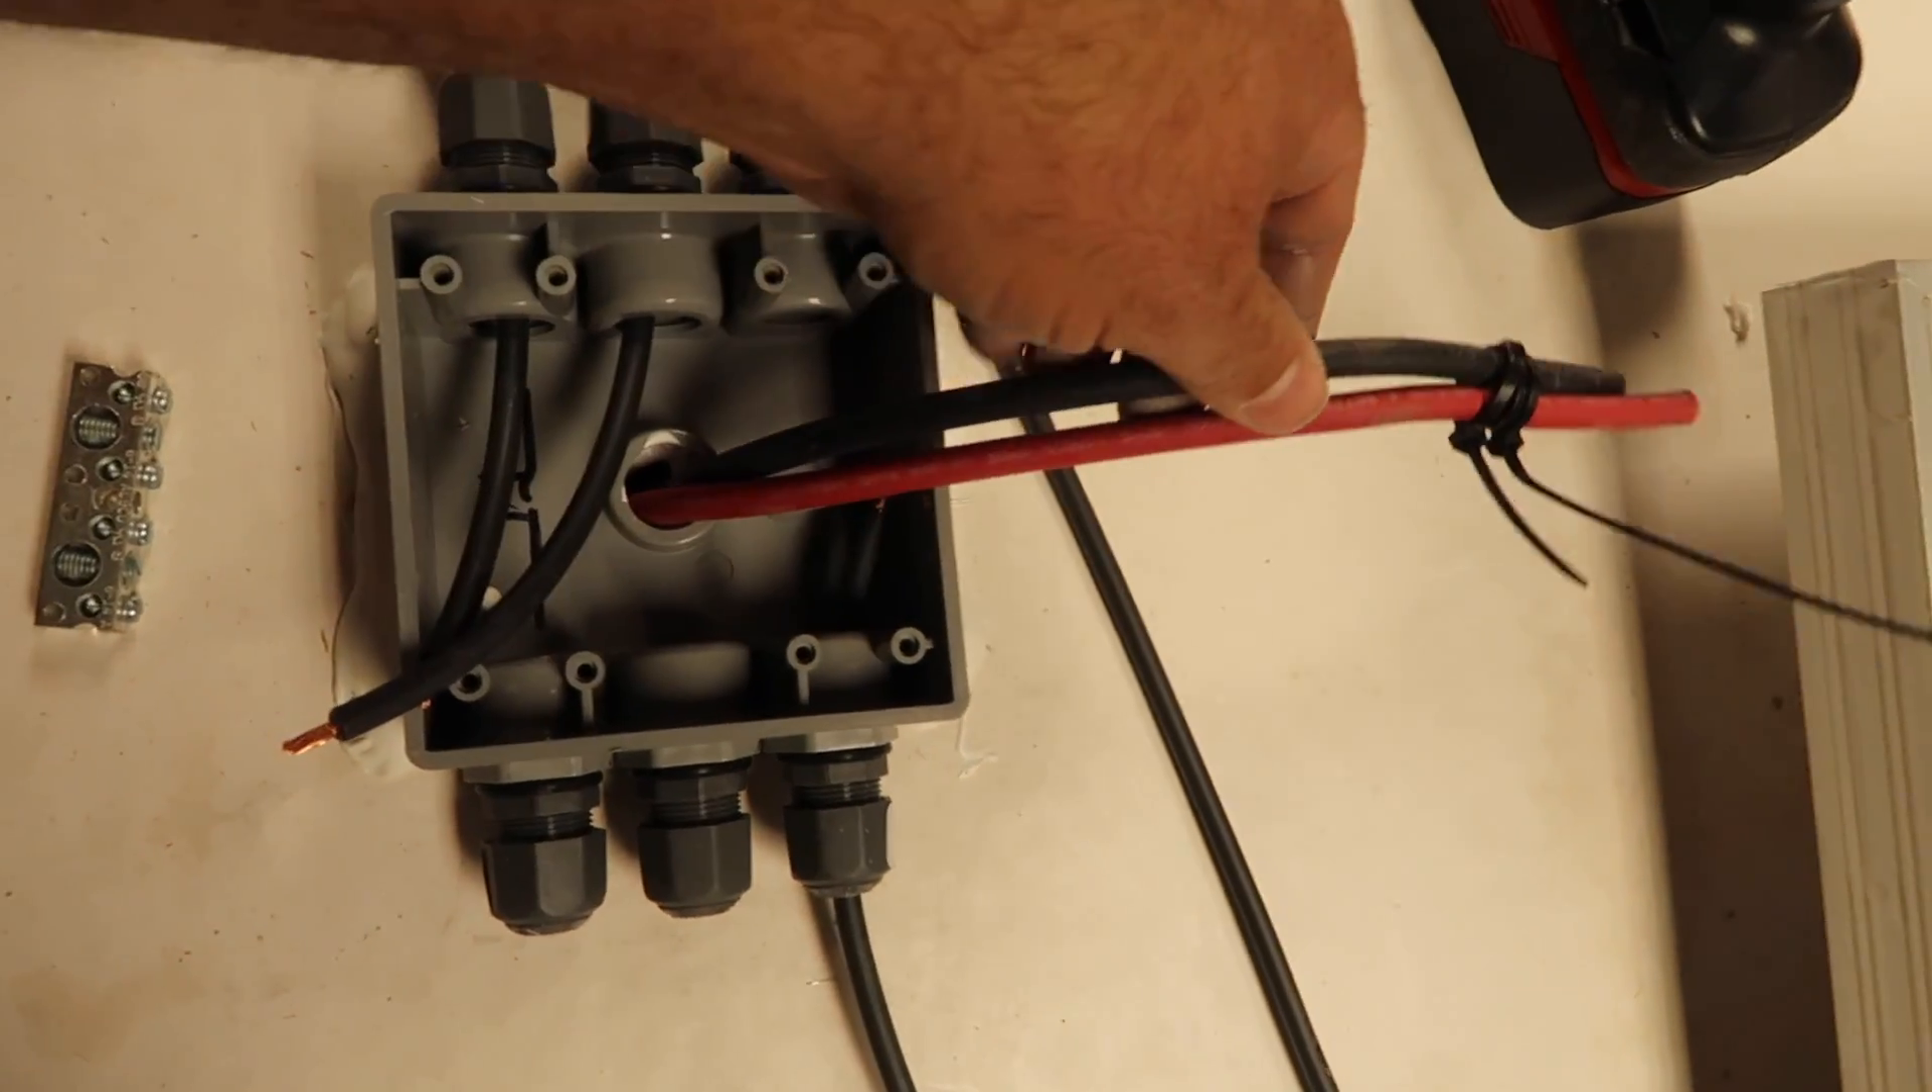You can see here got the negative wires coming into the combiner box and they'll all be attached to the bus bar with the negative six gauge that goes down to the solar controller.